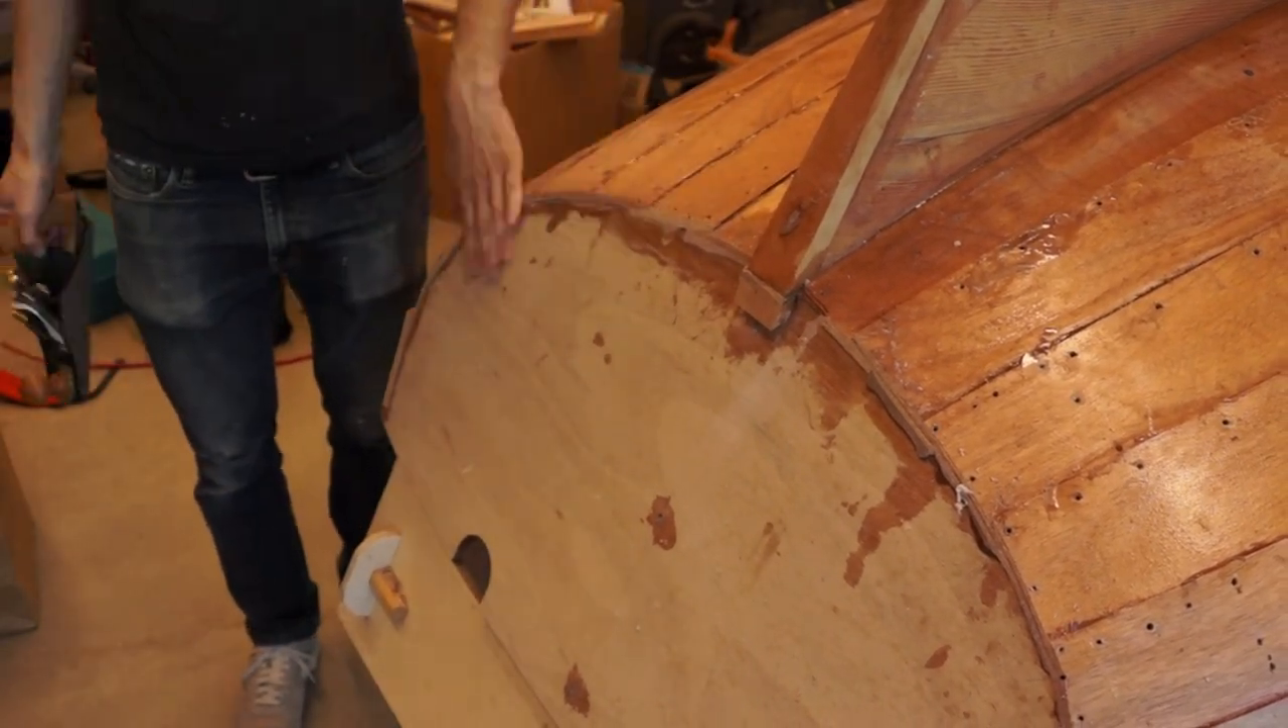You still have to plug all of the holes in the bottom, many screw holes in the bottom.